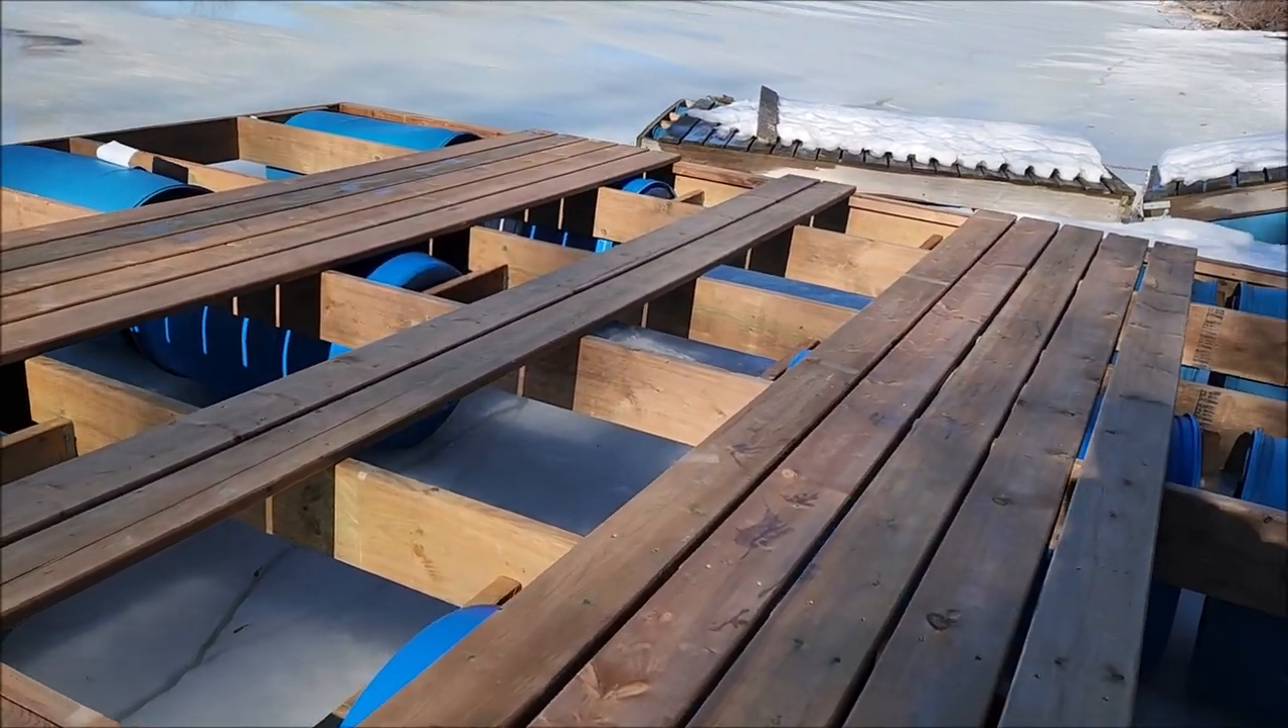Um, I've got some of the decking on.